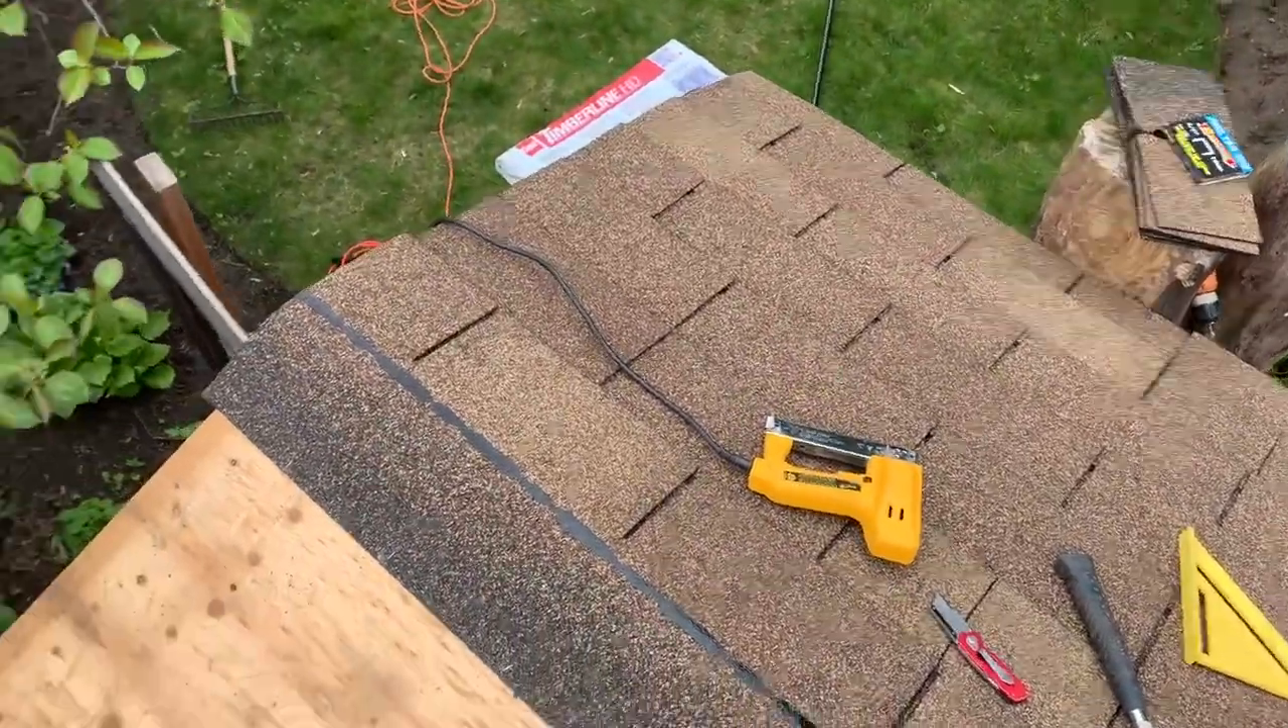Got one side of the peak done so that line right there is the peak.